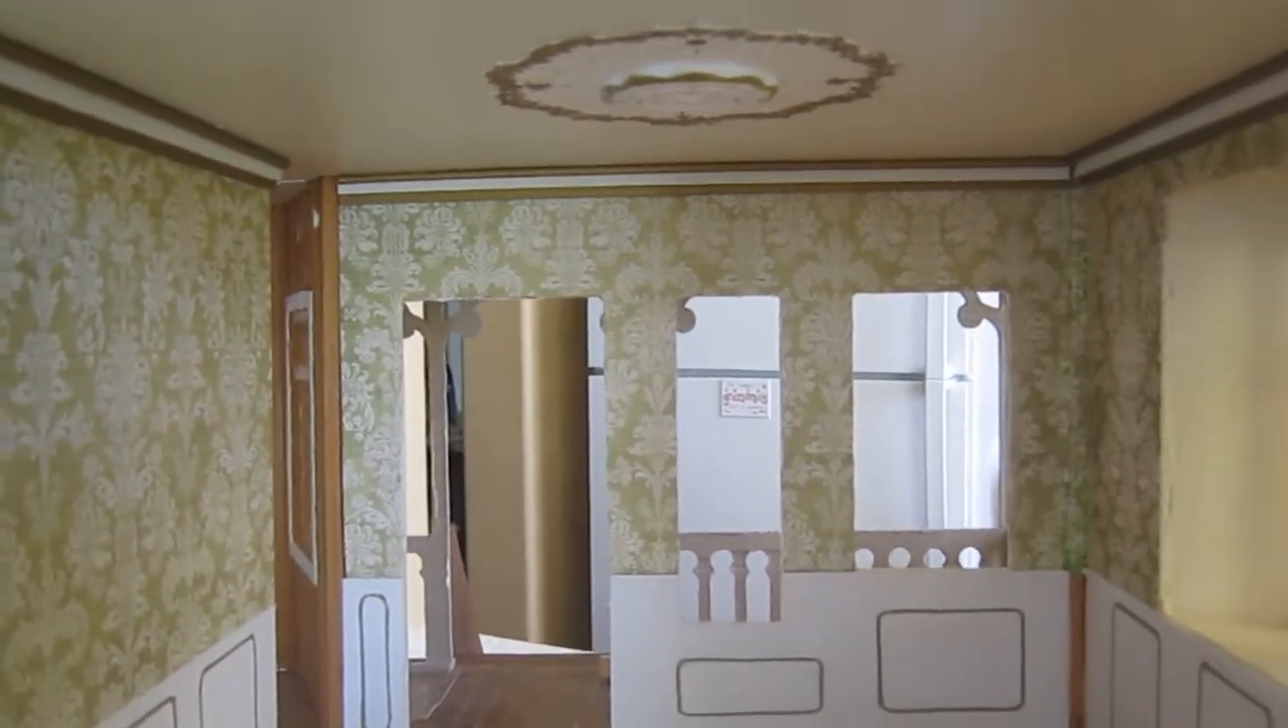We have been working on the living room and recently we just finished applying the wallpaper and a ceiling medallion as well as the crown molding.